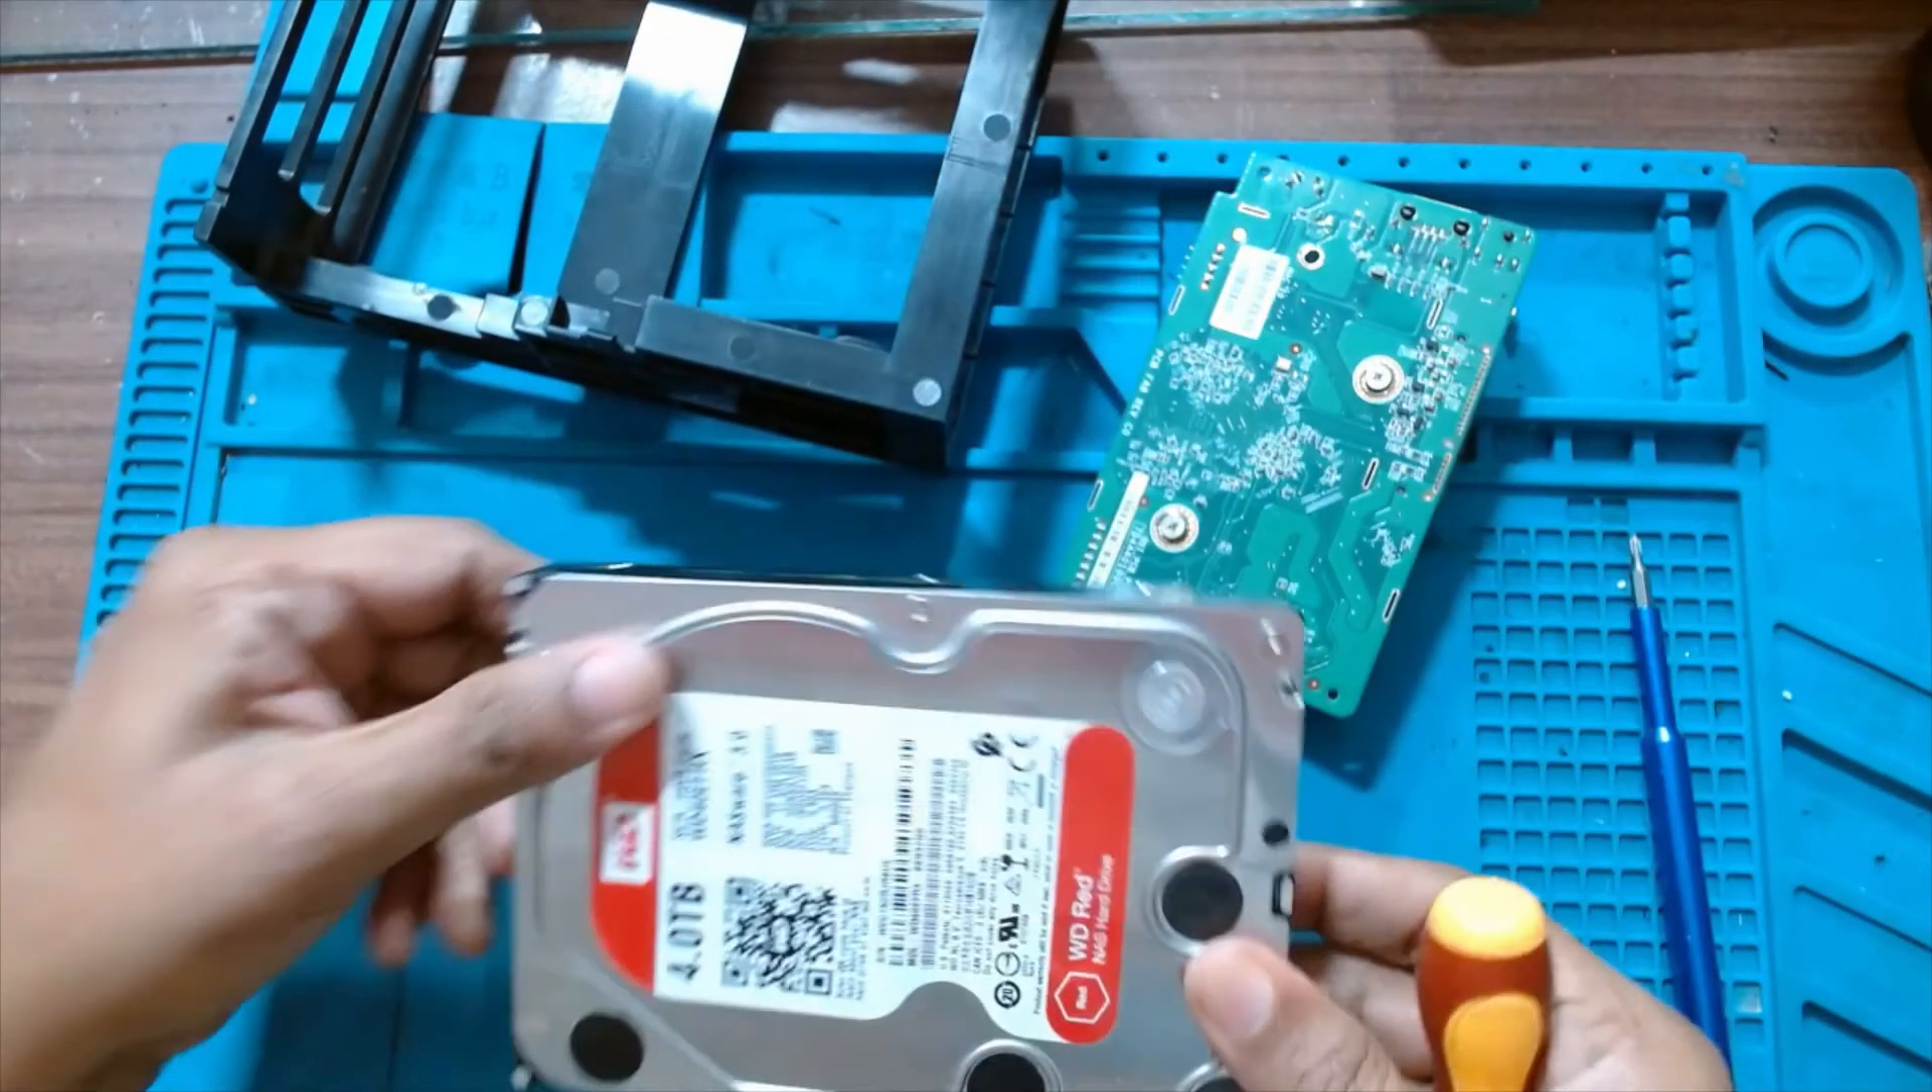The hard drive has come out.